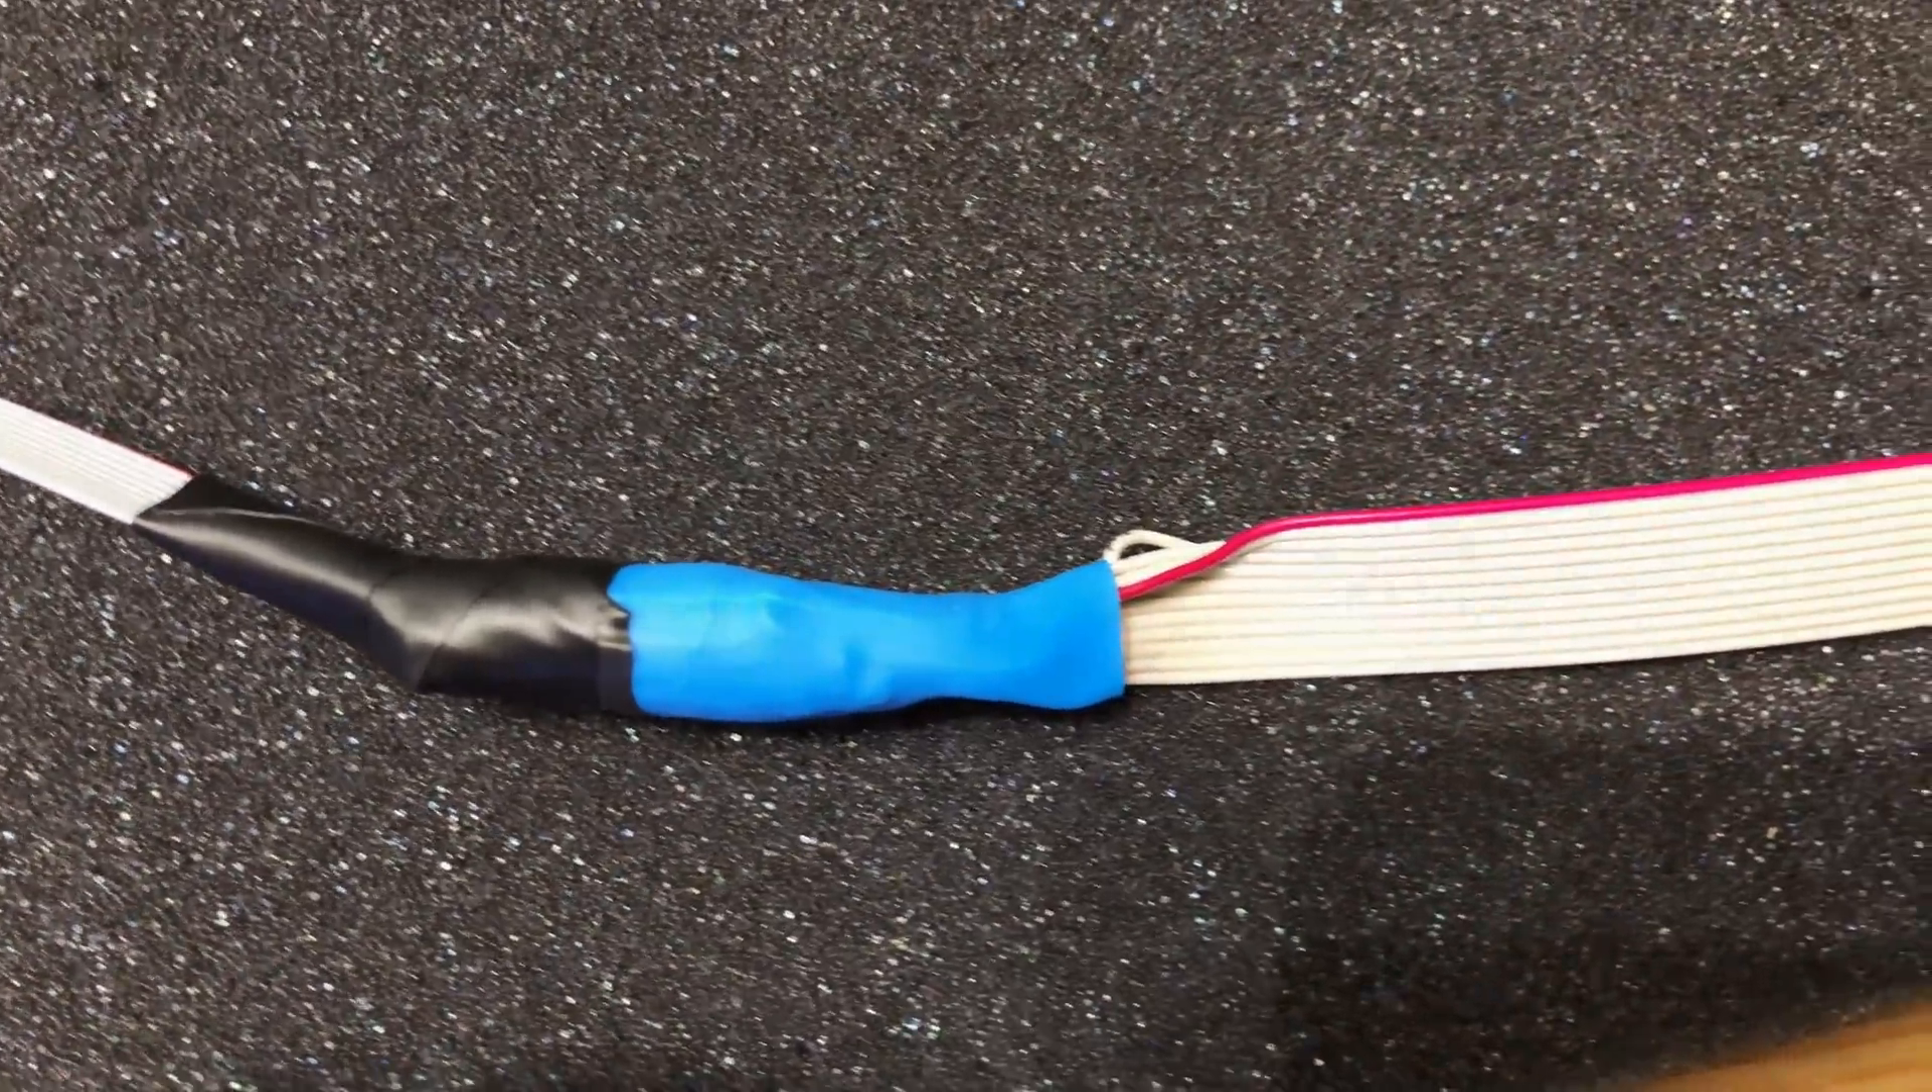I put one large piece of heat shrink tubing over the entire cluster uh shrunk it in place and we are good to go.